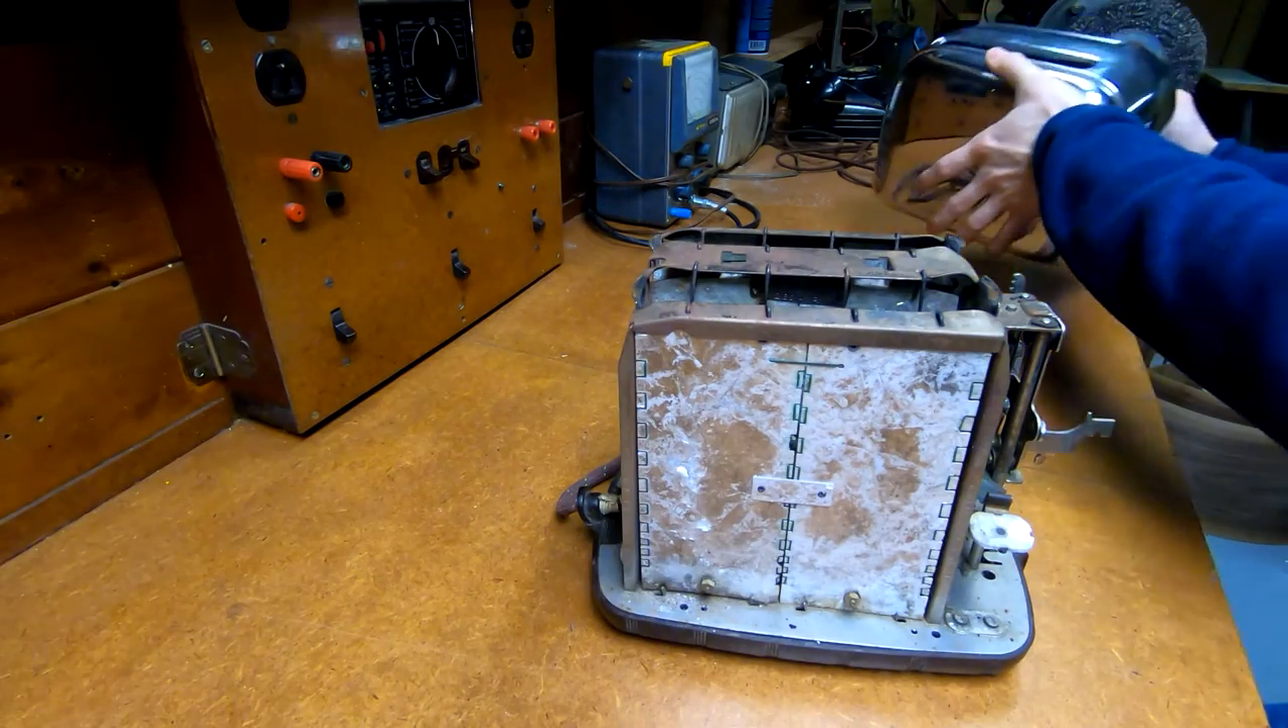So I got the housing off.